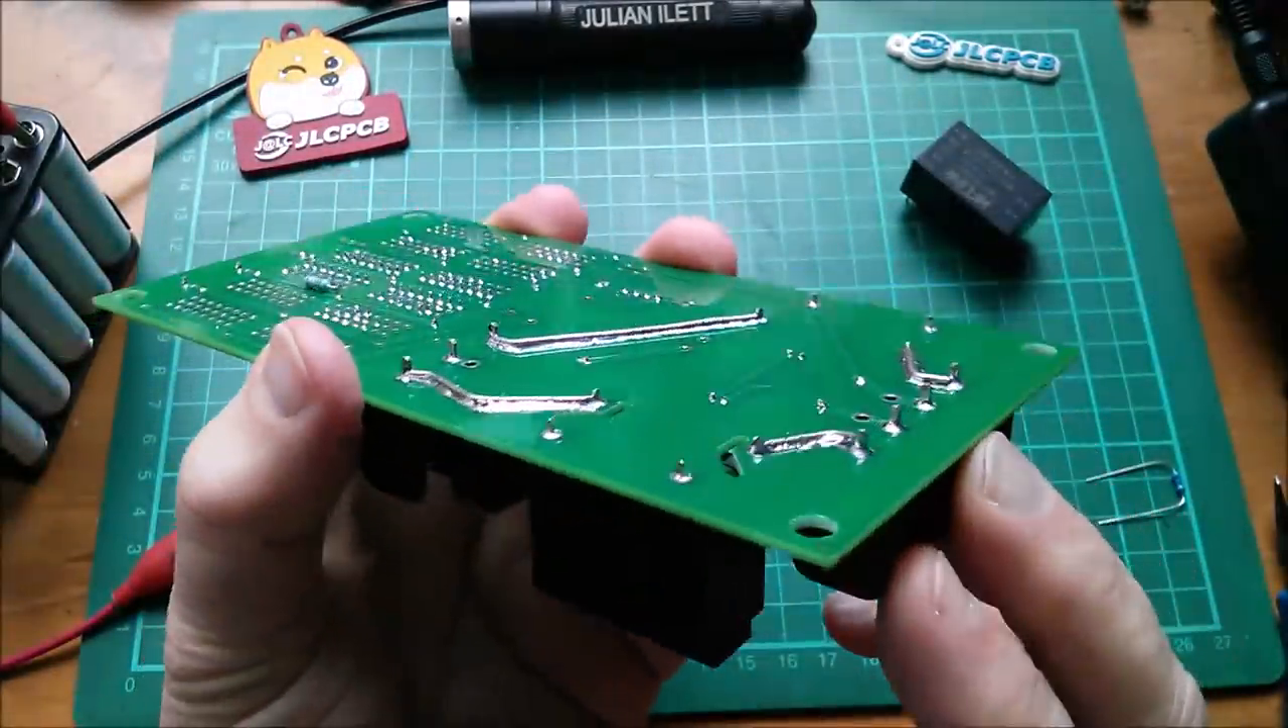Here are my high current tracks i've soldered uh the thick tin copper wire onto these uh traces.